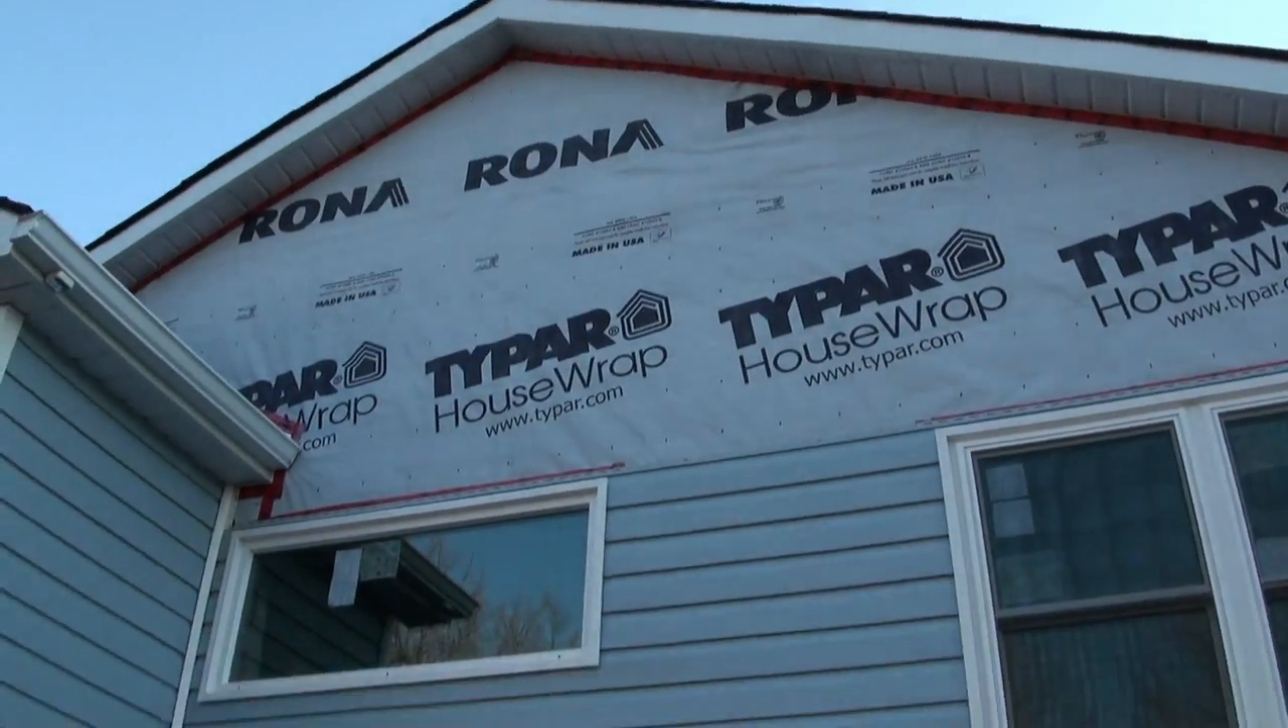But anyways, I'm missing a bit of the siding up there, got to finish that up I guess.